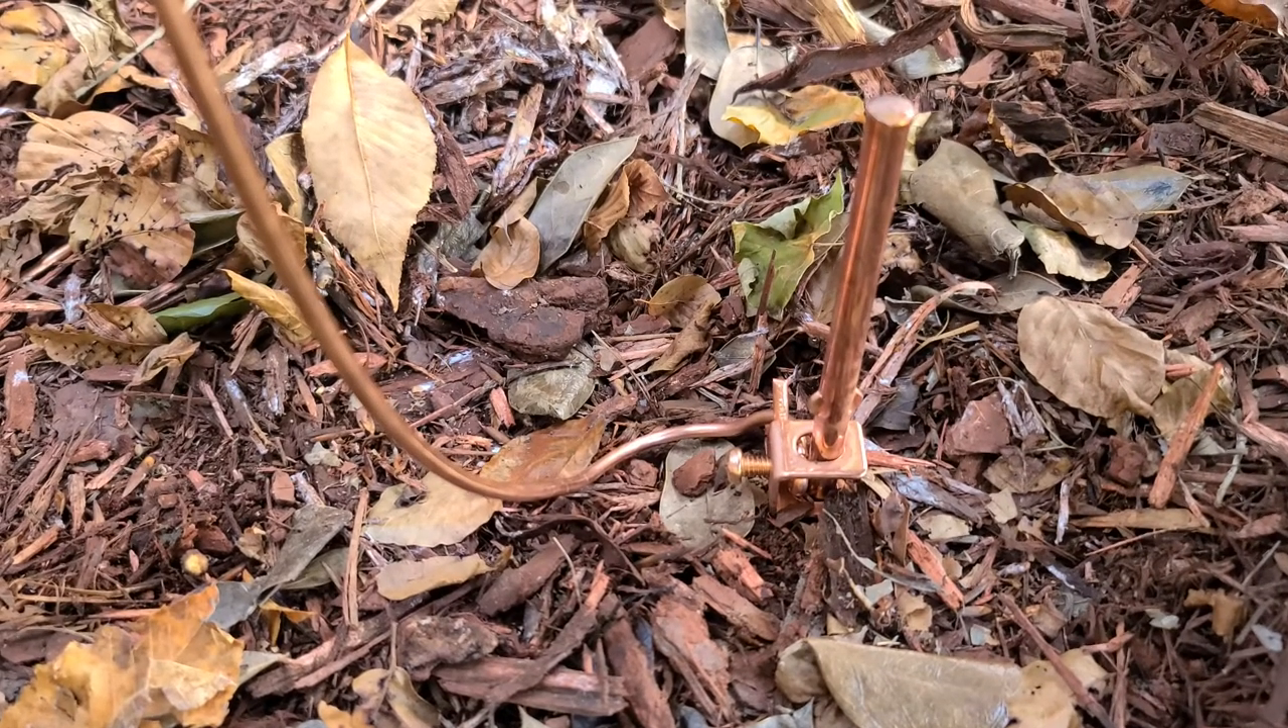Here we've actually attached the 8-gauge wire.